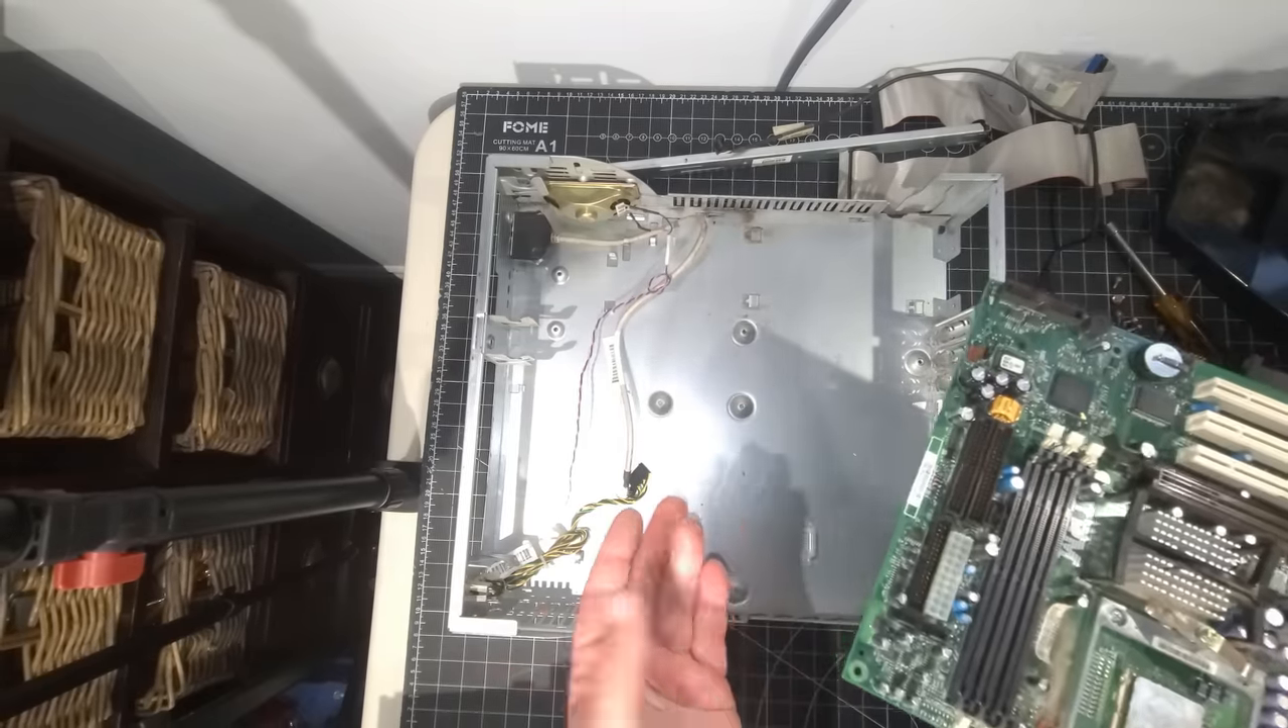Okay, so we have the motherboard removed now nothing too fancy there.